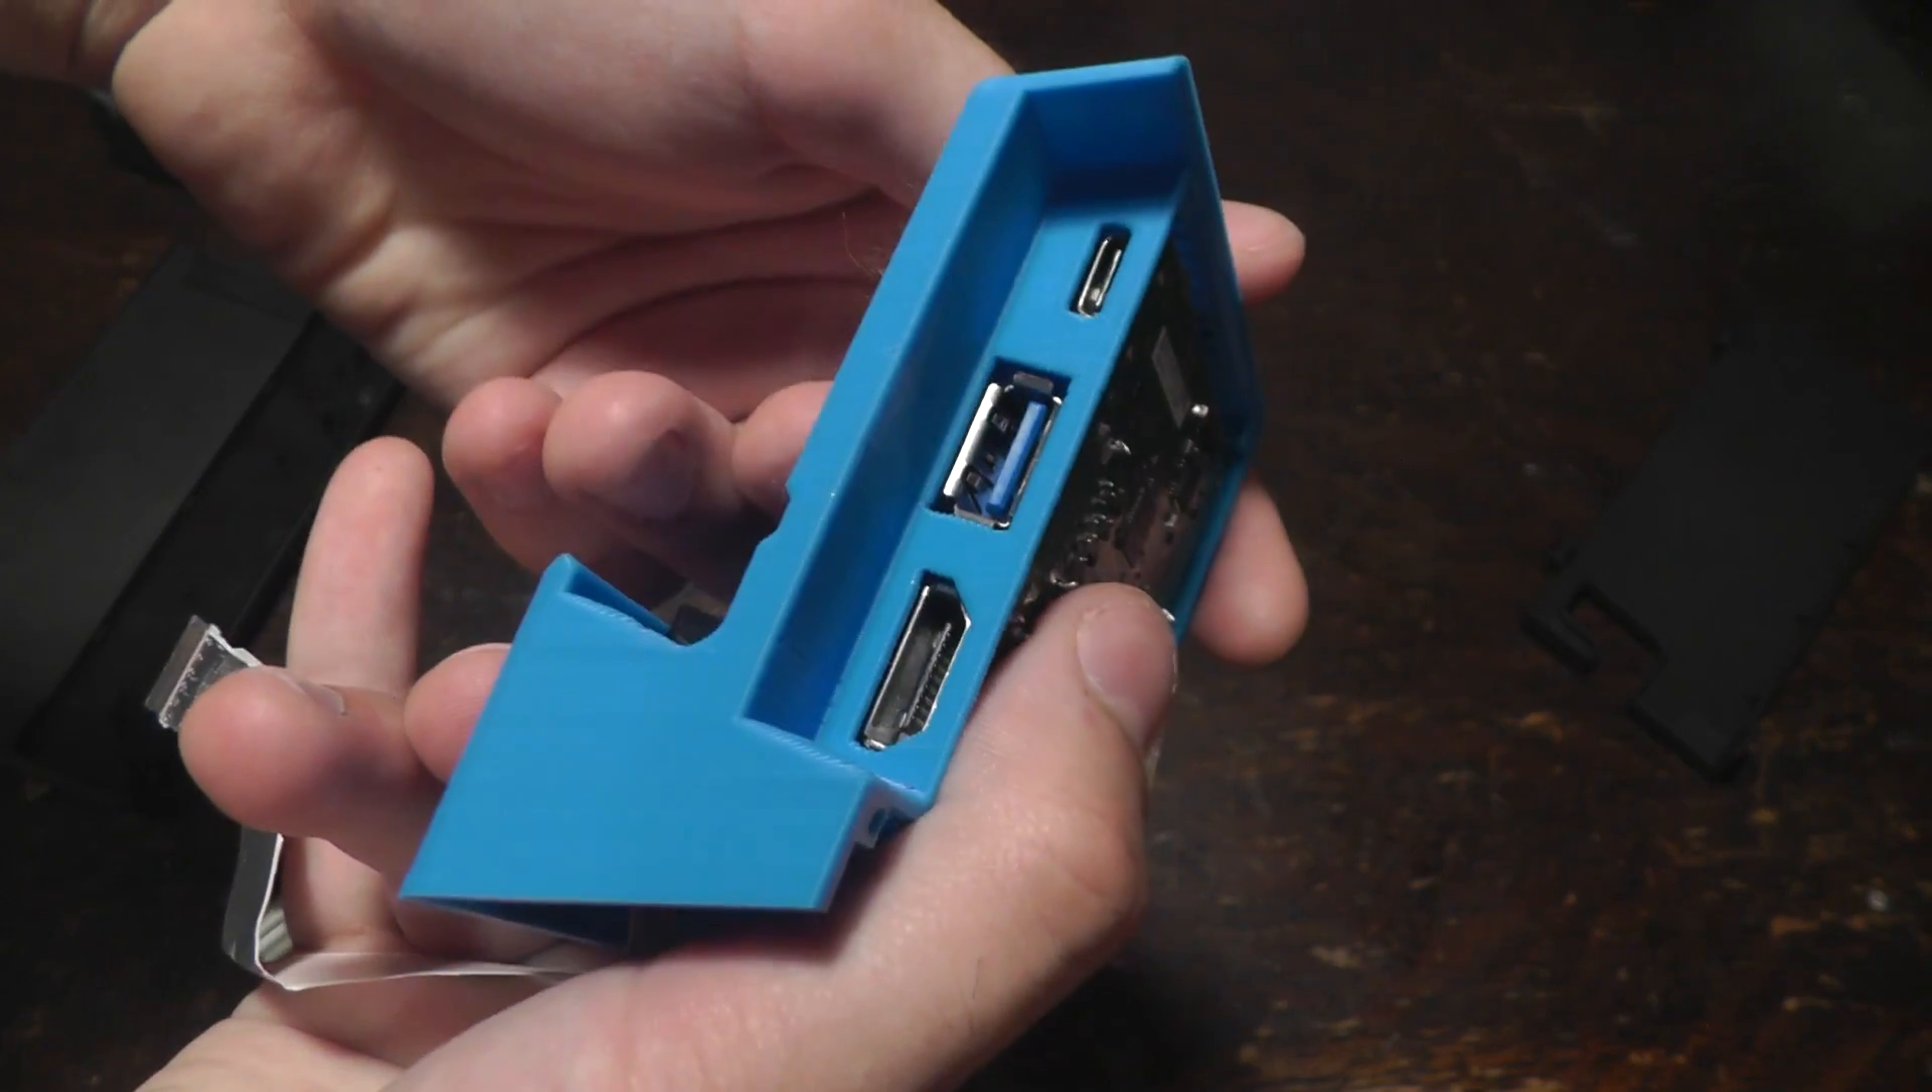And you can see the connectors are perfectly lined up.